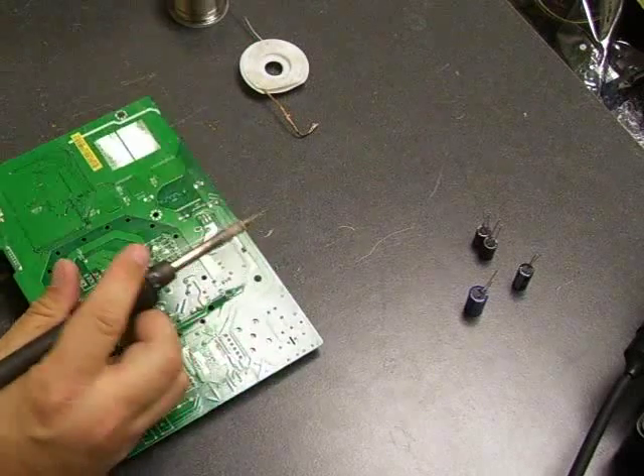All right, now we've removed the old capacitors.